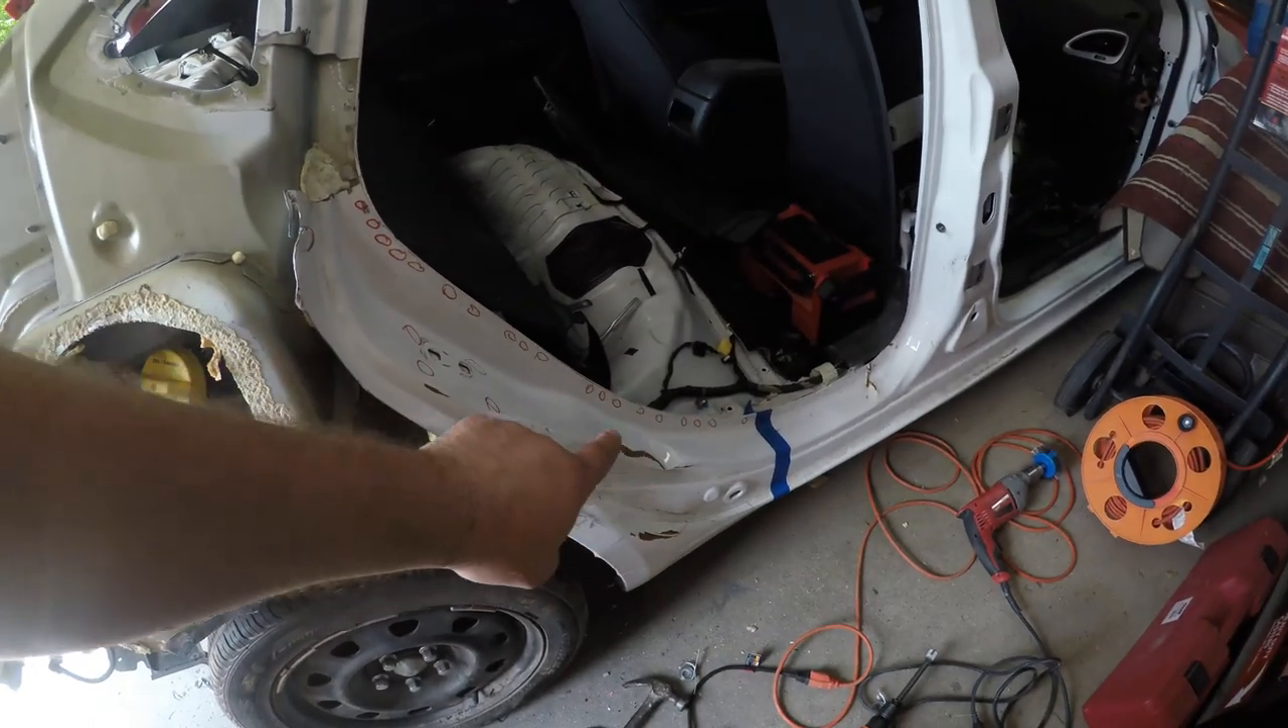I have most of the quarter panel off here.